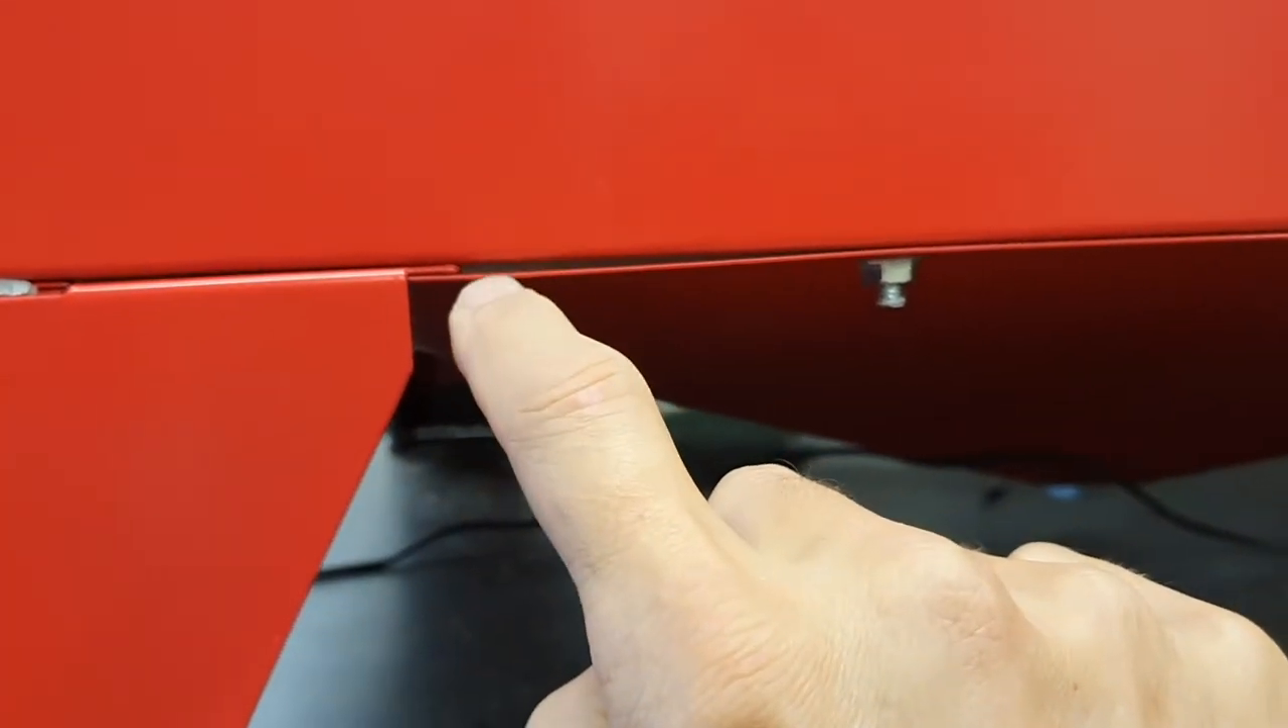Straight out of the factory you can see they've assembled it with the reservoir here underneath the legs so what happens is you get this gap in here.